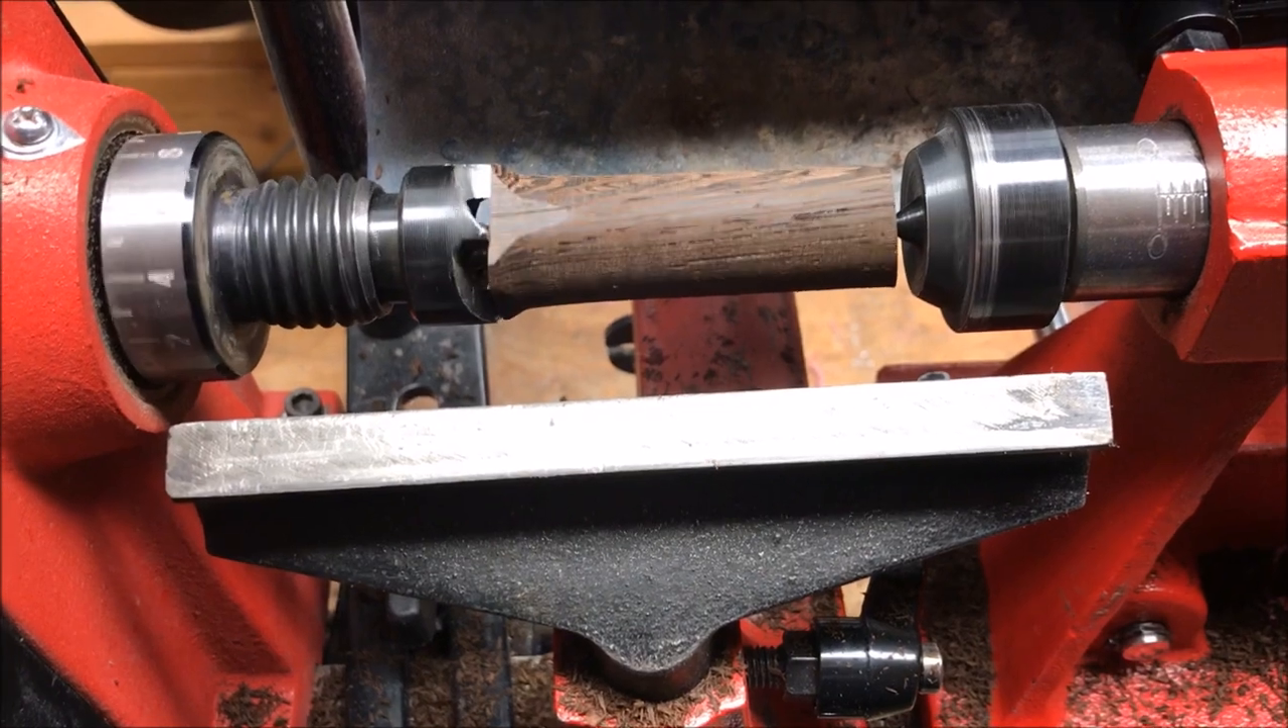You can see that I've got a blank on the lathe.